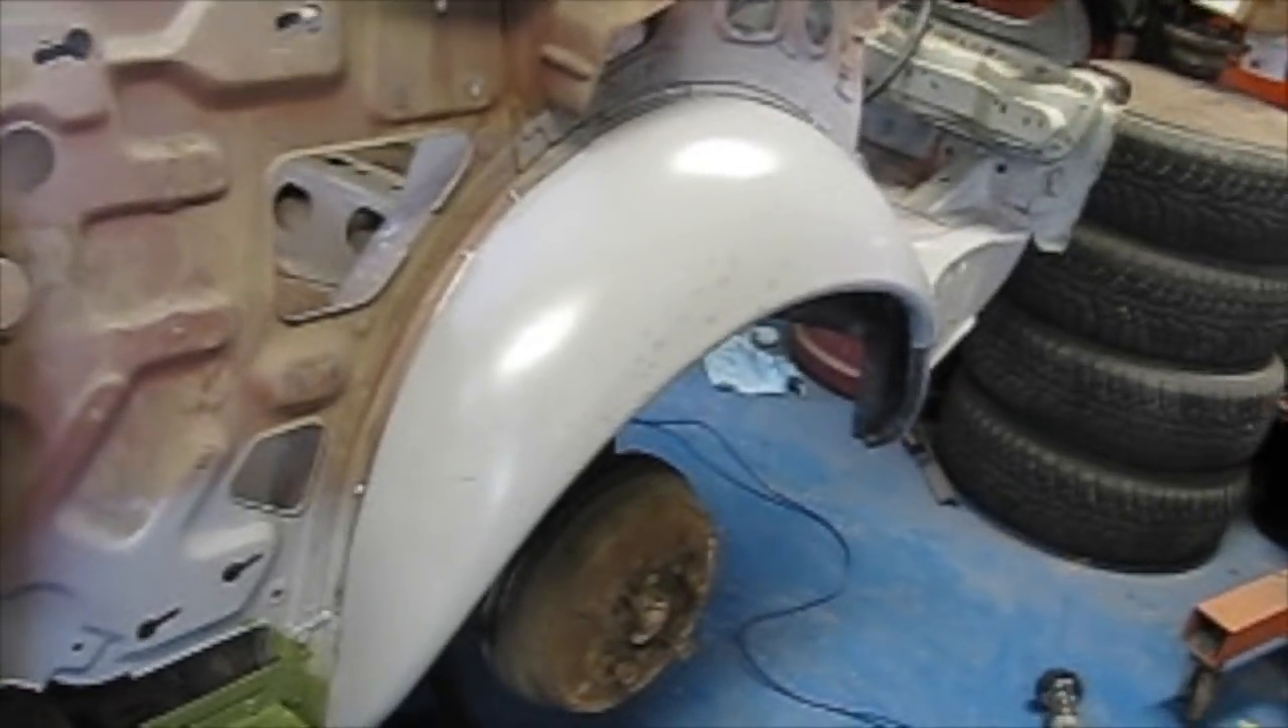So the wheel tub is fitted.